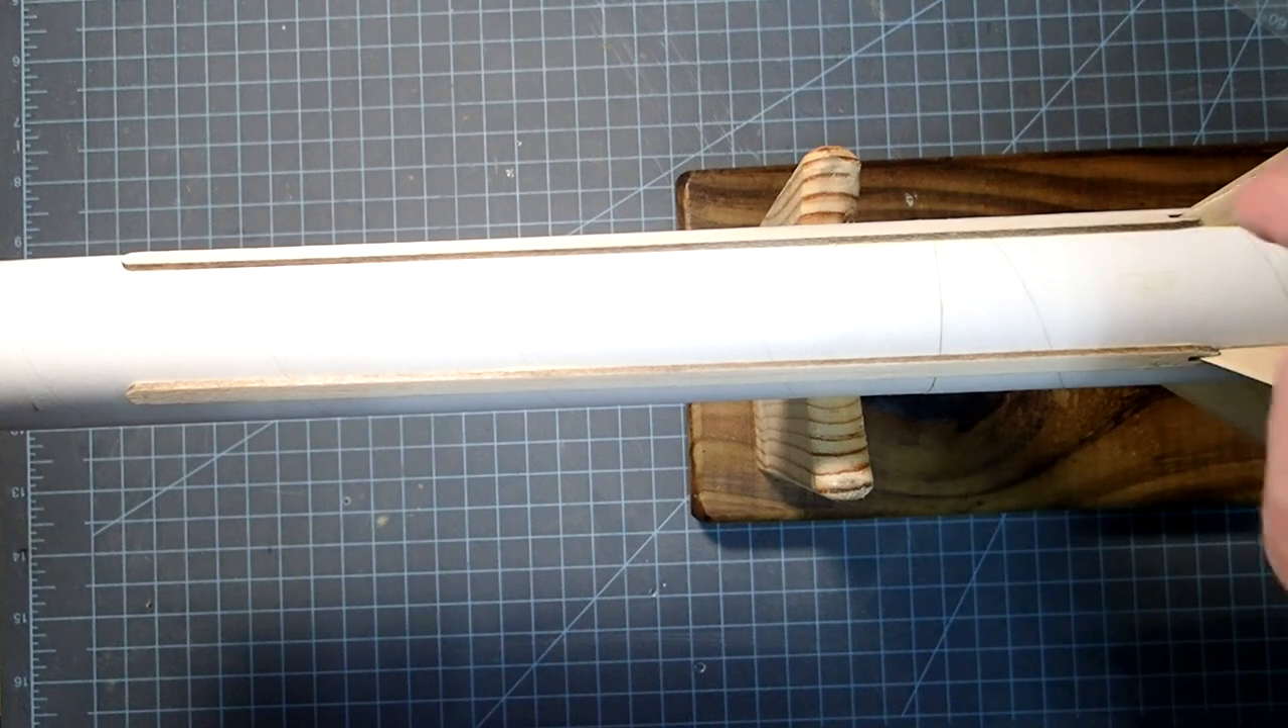Here the last of the channels have been put on.